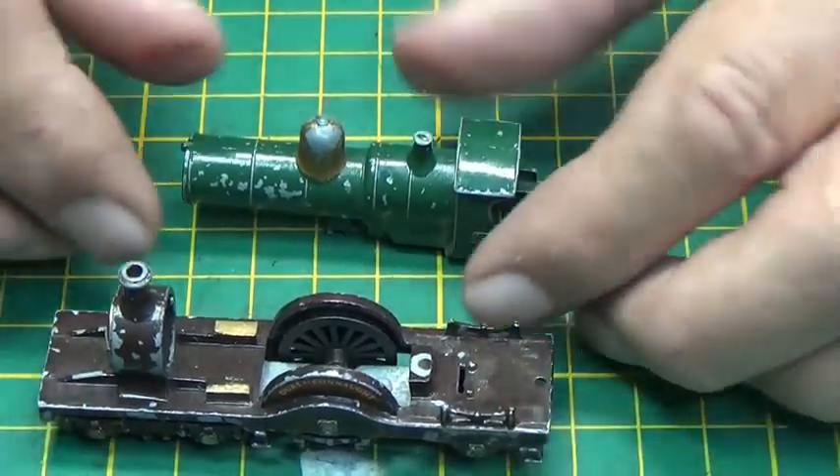As you can see, the boiler and cab assembly, as you can see, the boiler and cab assembly, have come loose from the main chassis mounting.